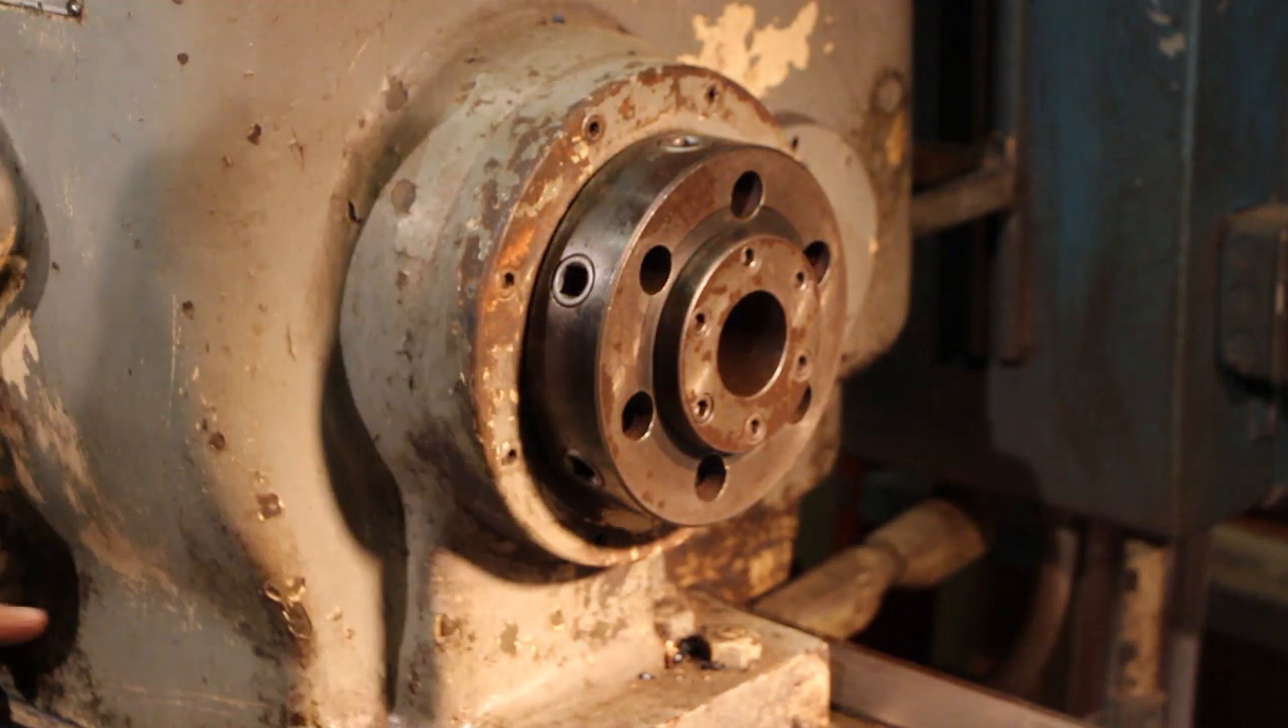Now that we have the the chuck off you can see the spindle itself here and you see the different holes in here.